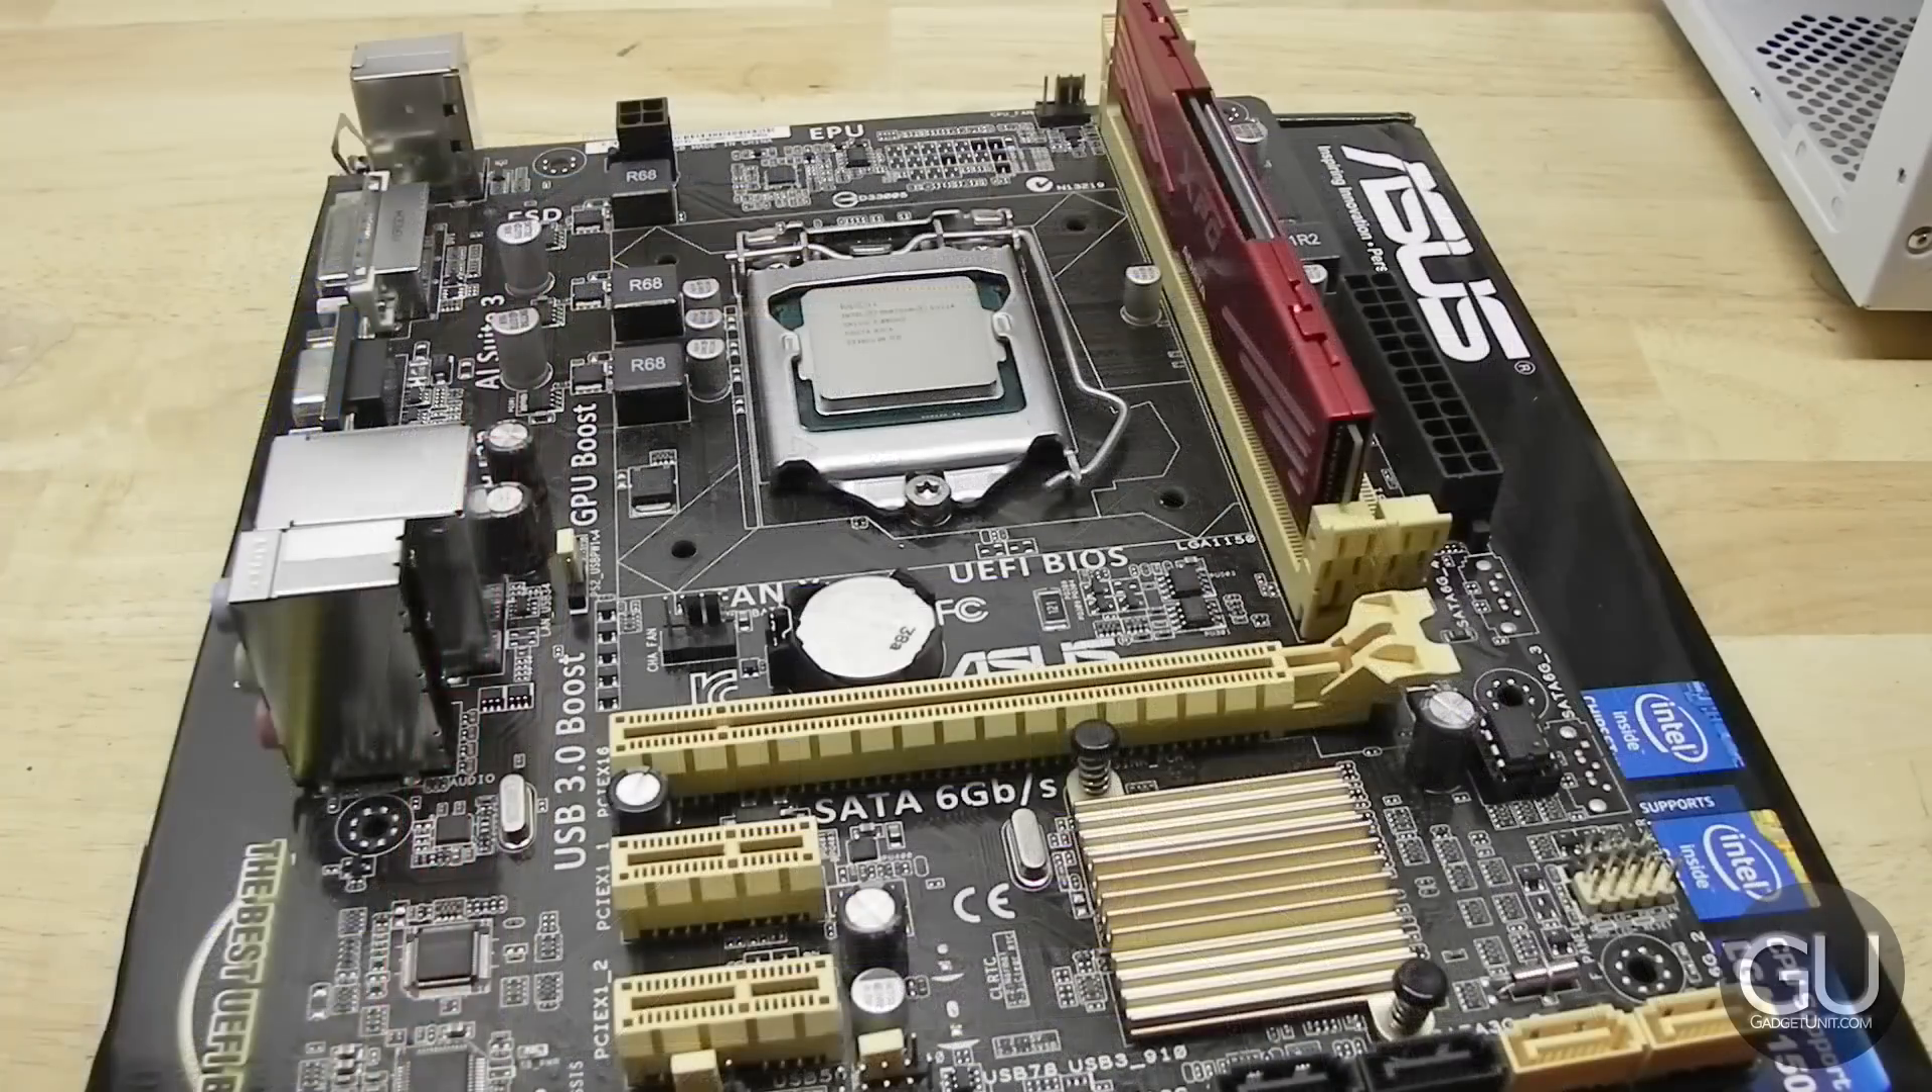So the processor is installed, and next up is the cooler, which we will be using the included stock Intel cooler, since in my early Prime95 testing, this processor stays very cool, which is nice to see.